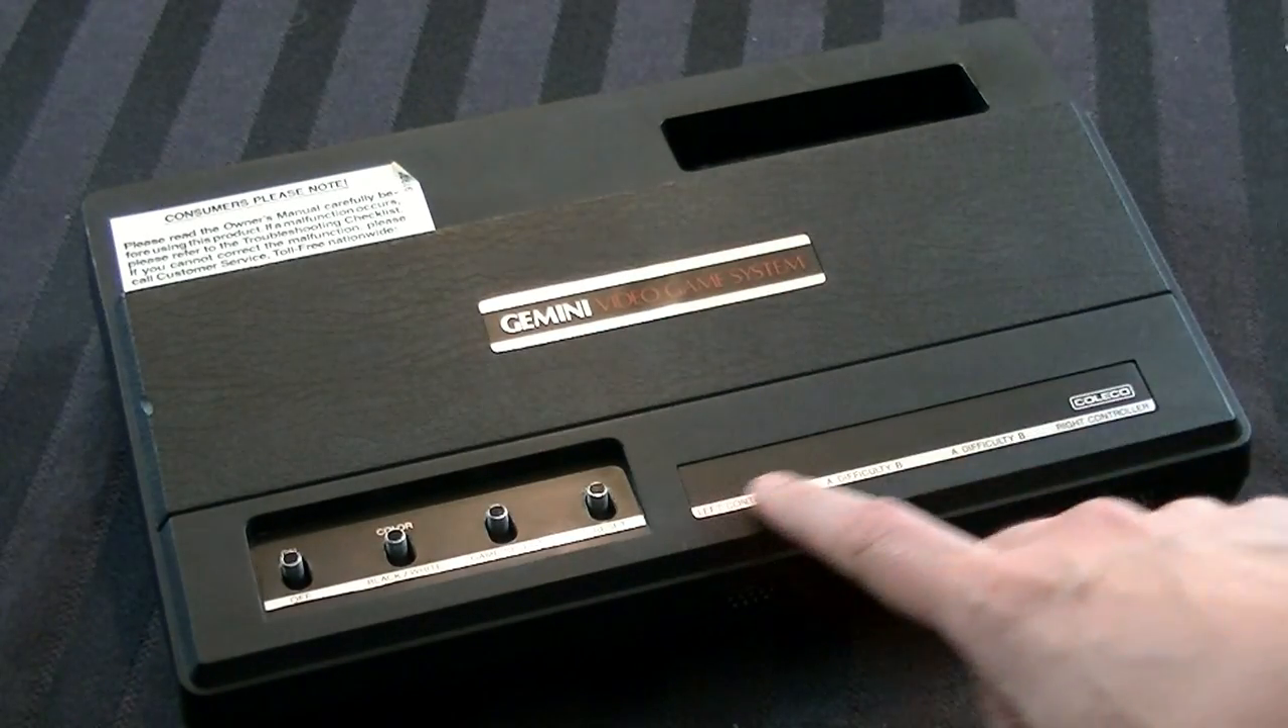Okay, the console is officially back together.